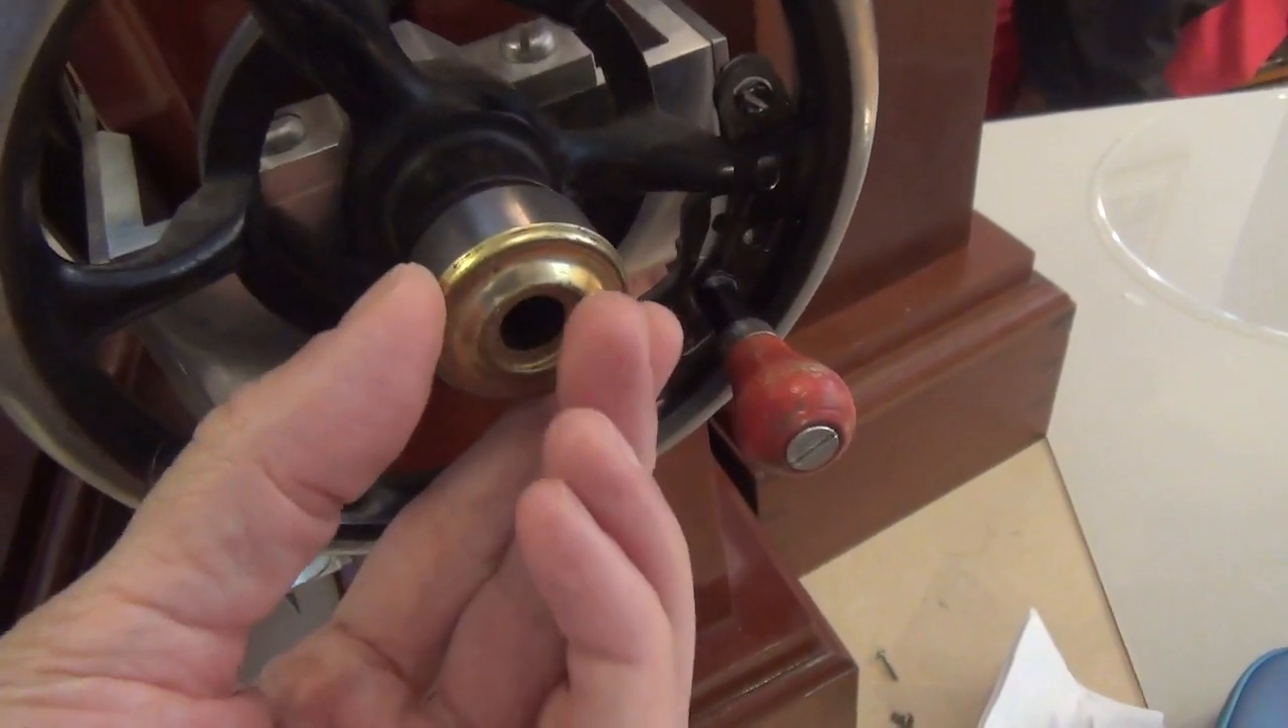The Singer sewing machine handle has now been fitted.